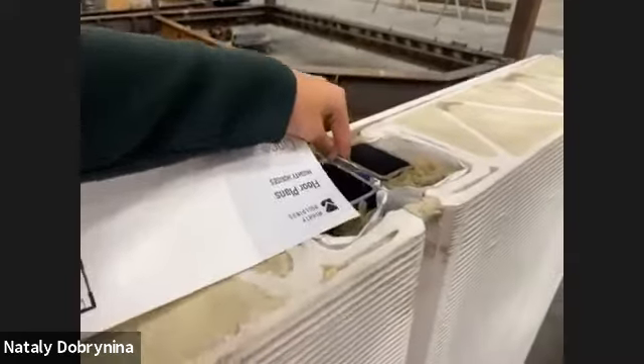For now there are still connectors in between the panels.